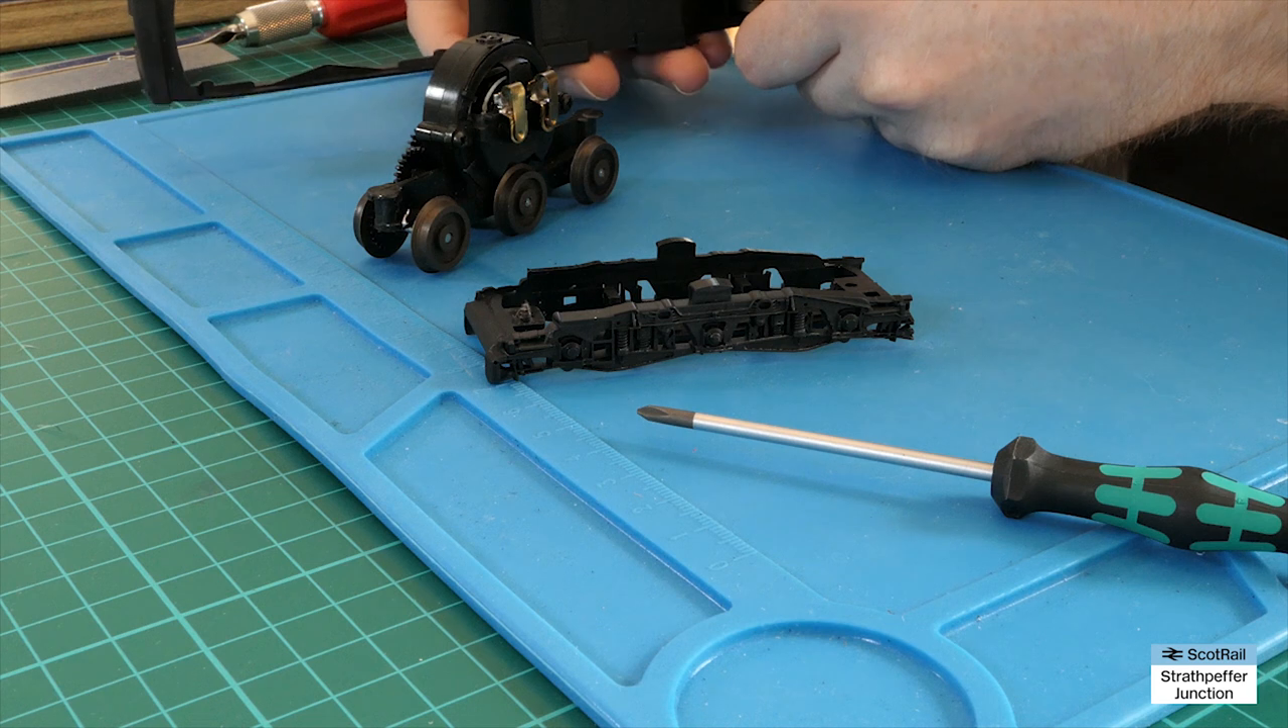So that's the the bogey out and partly disassembled.